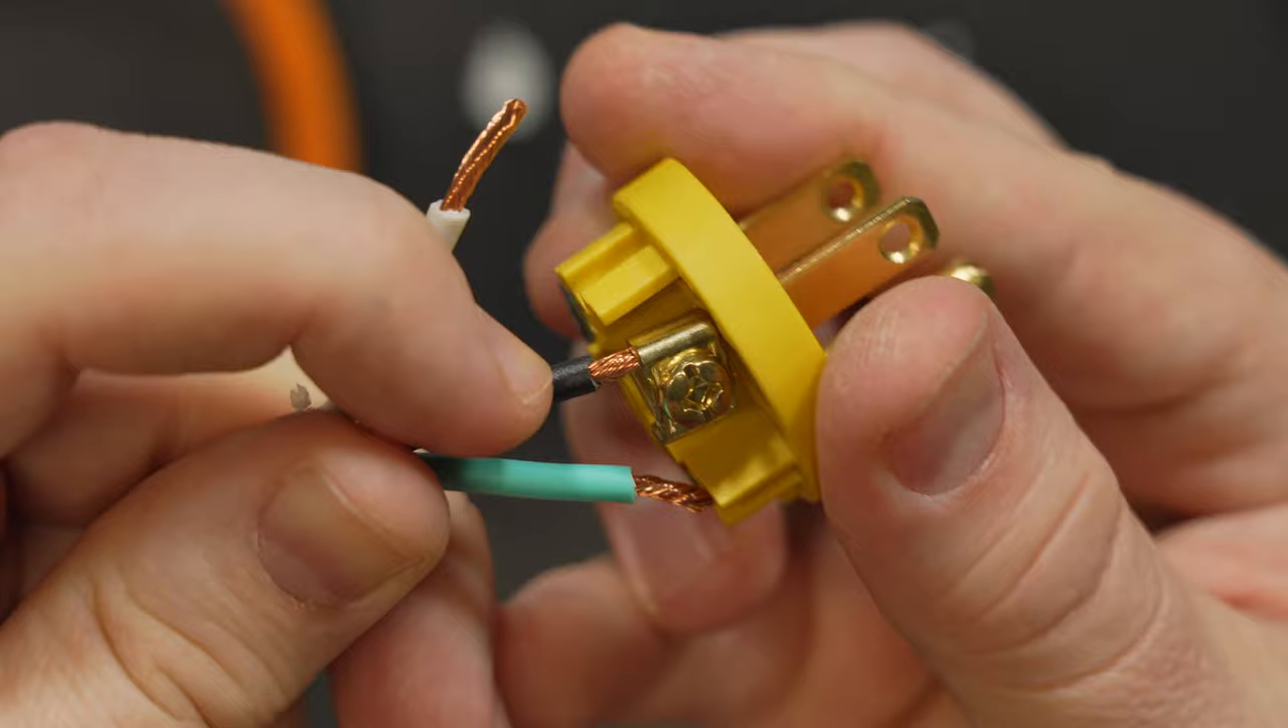And I'll start by just pushing this into the connector and I can see that I've cut this just a little bit long. See how I've got some extra copper that's showing outside of where the conductor is?